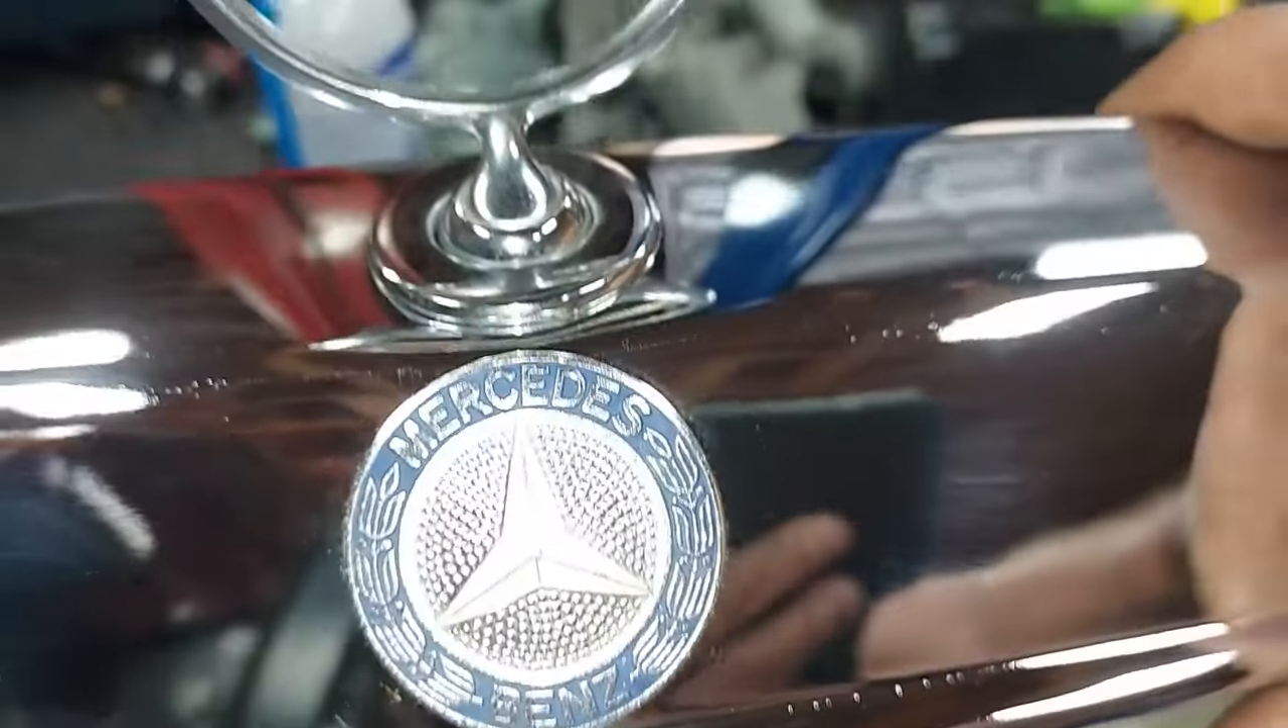Brand new grille. Got the original logo back on here.